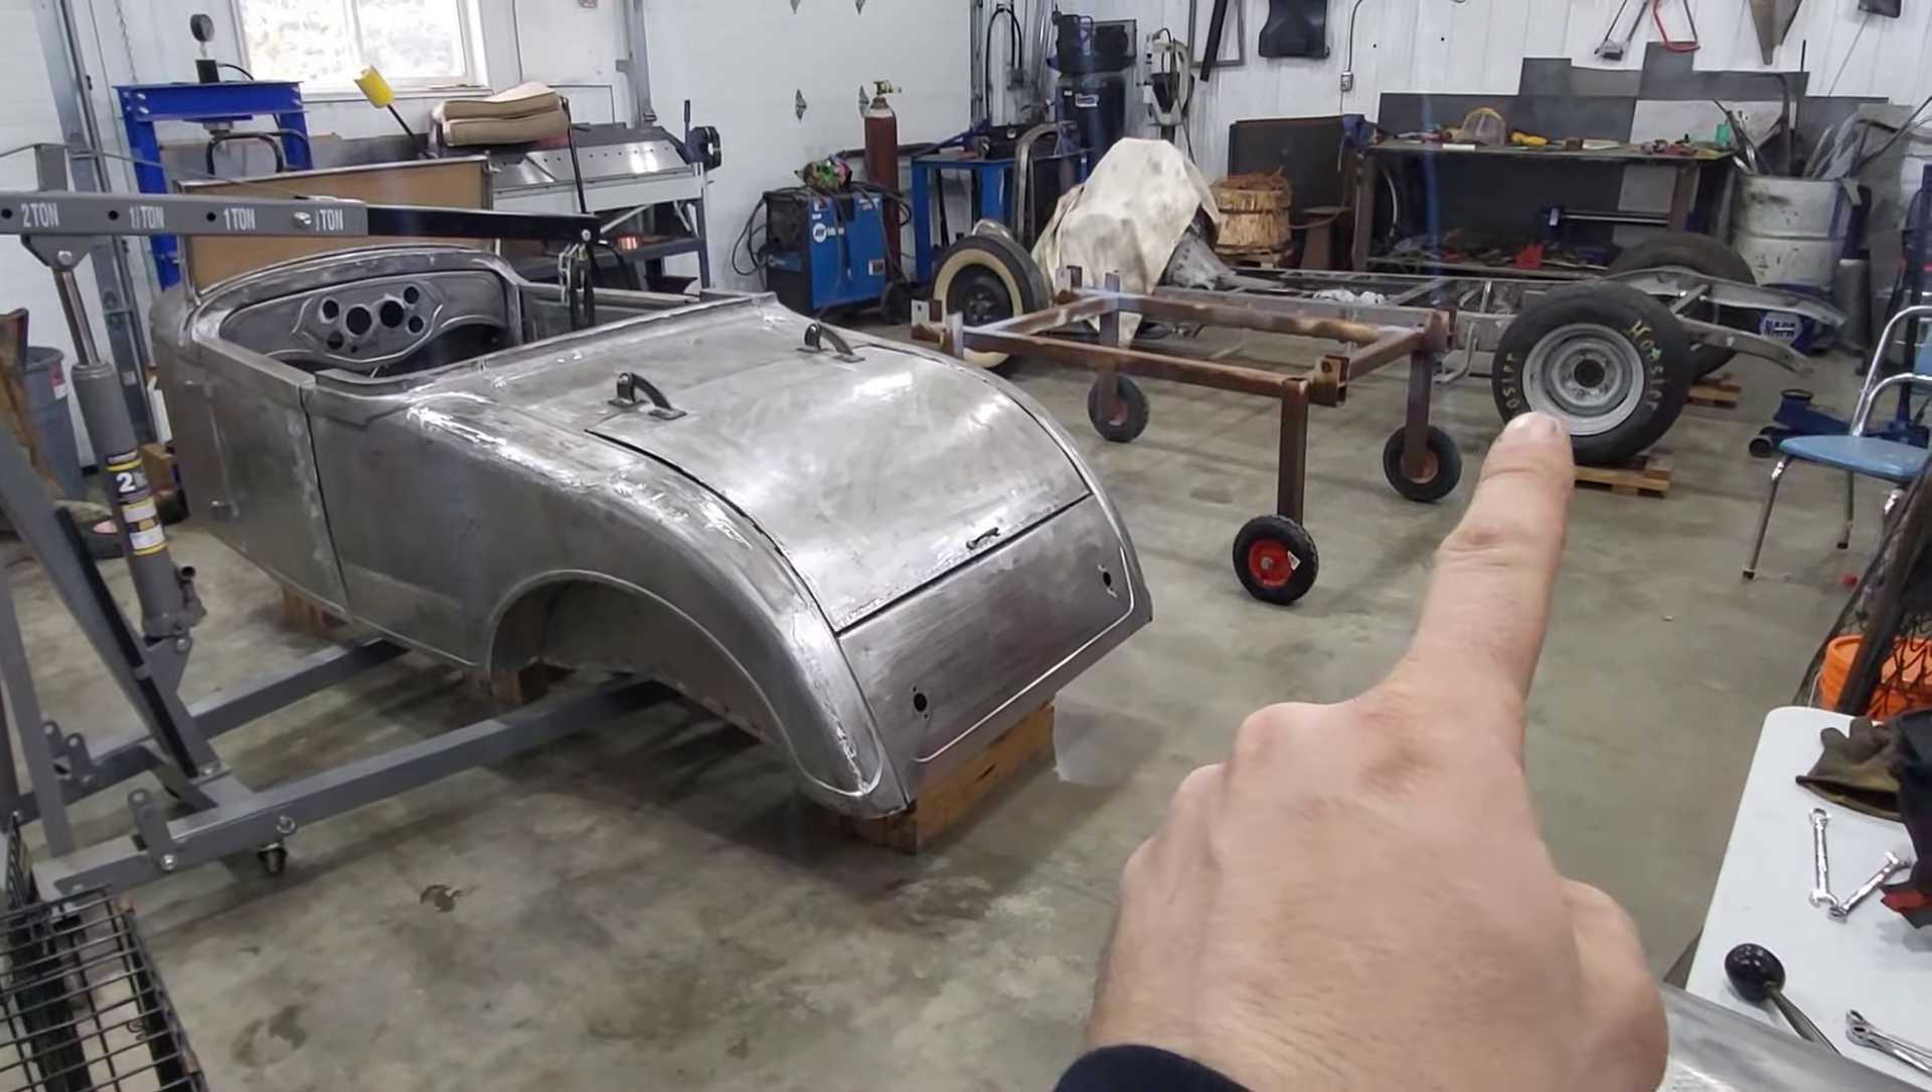As you can see I have the body off of the frame but not on the dolly.